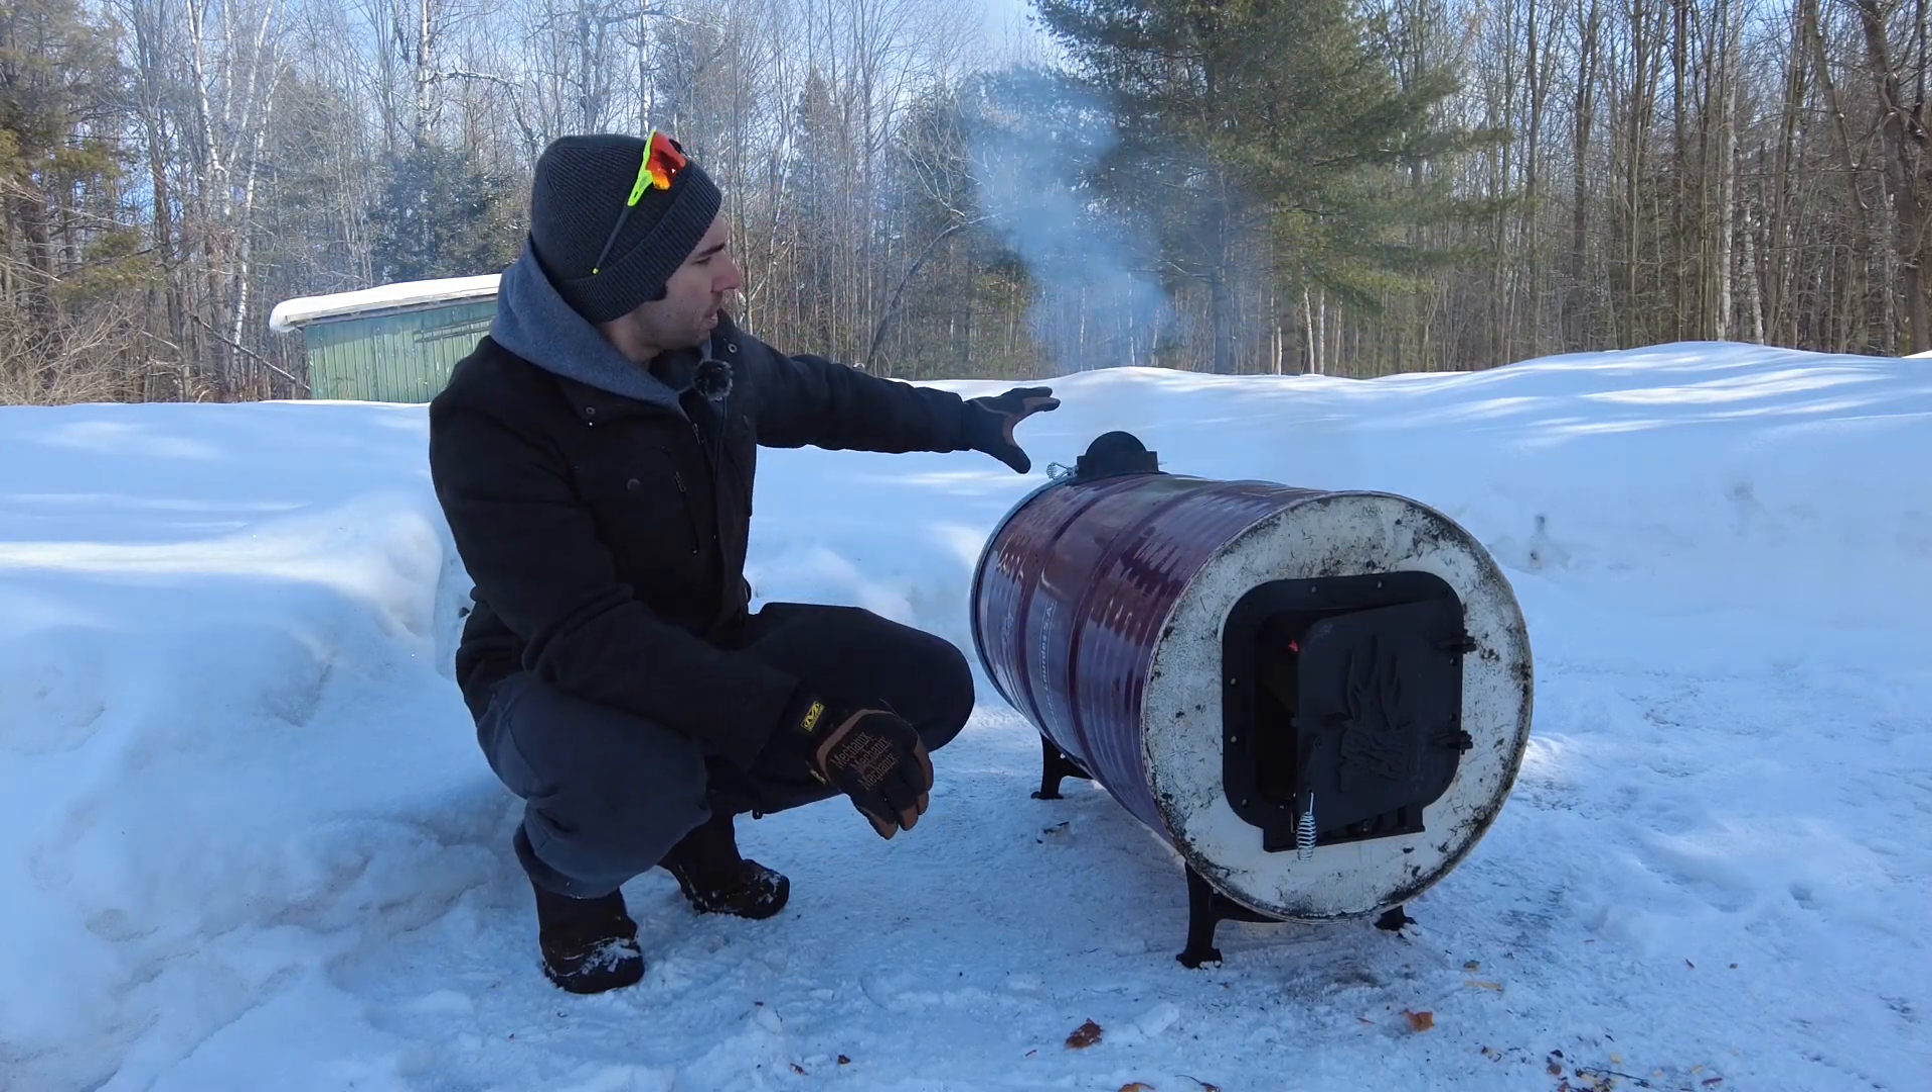The only thing I'm missing is a chimney.